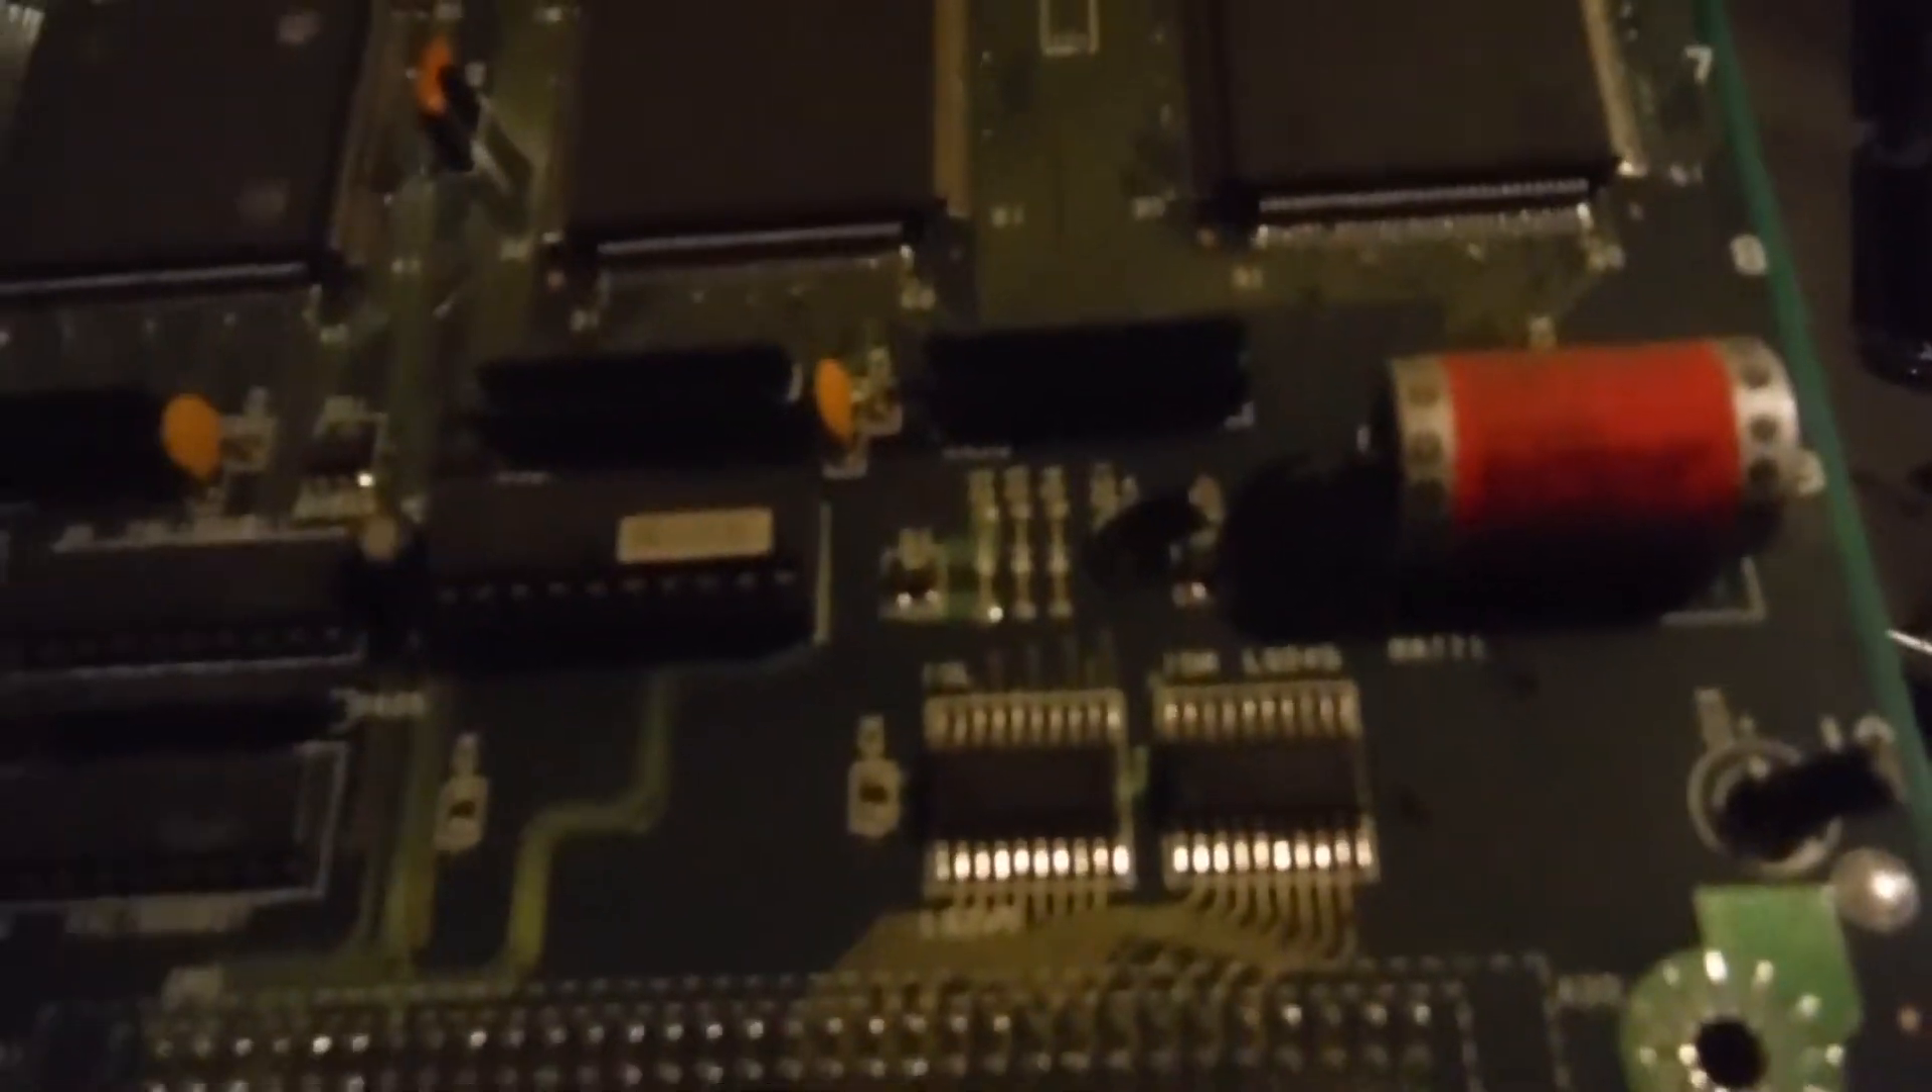The battery is still on here.